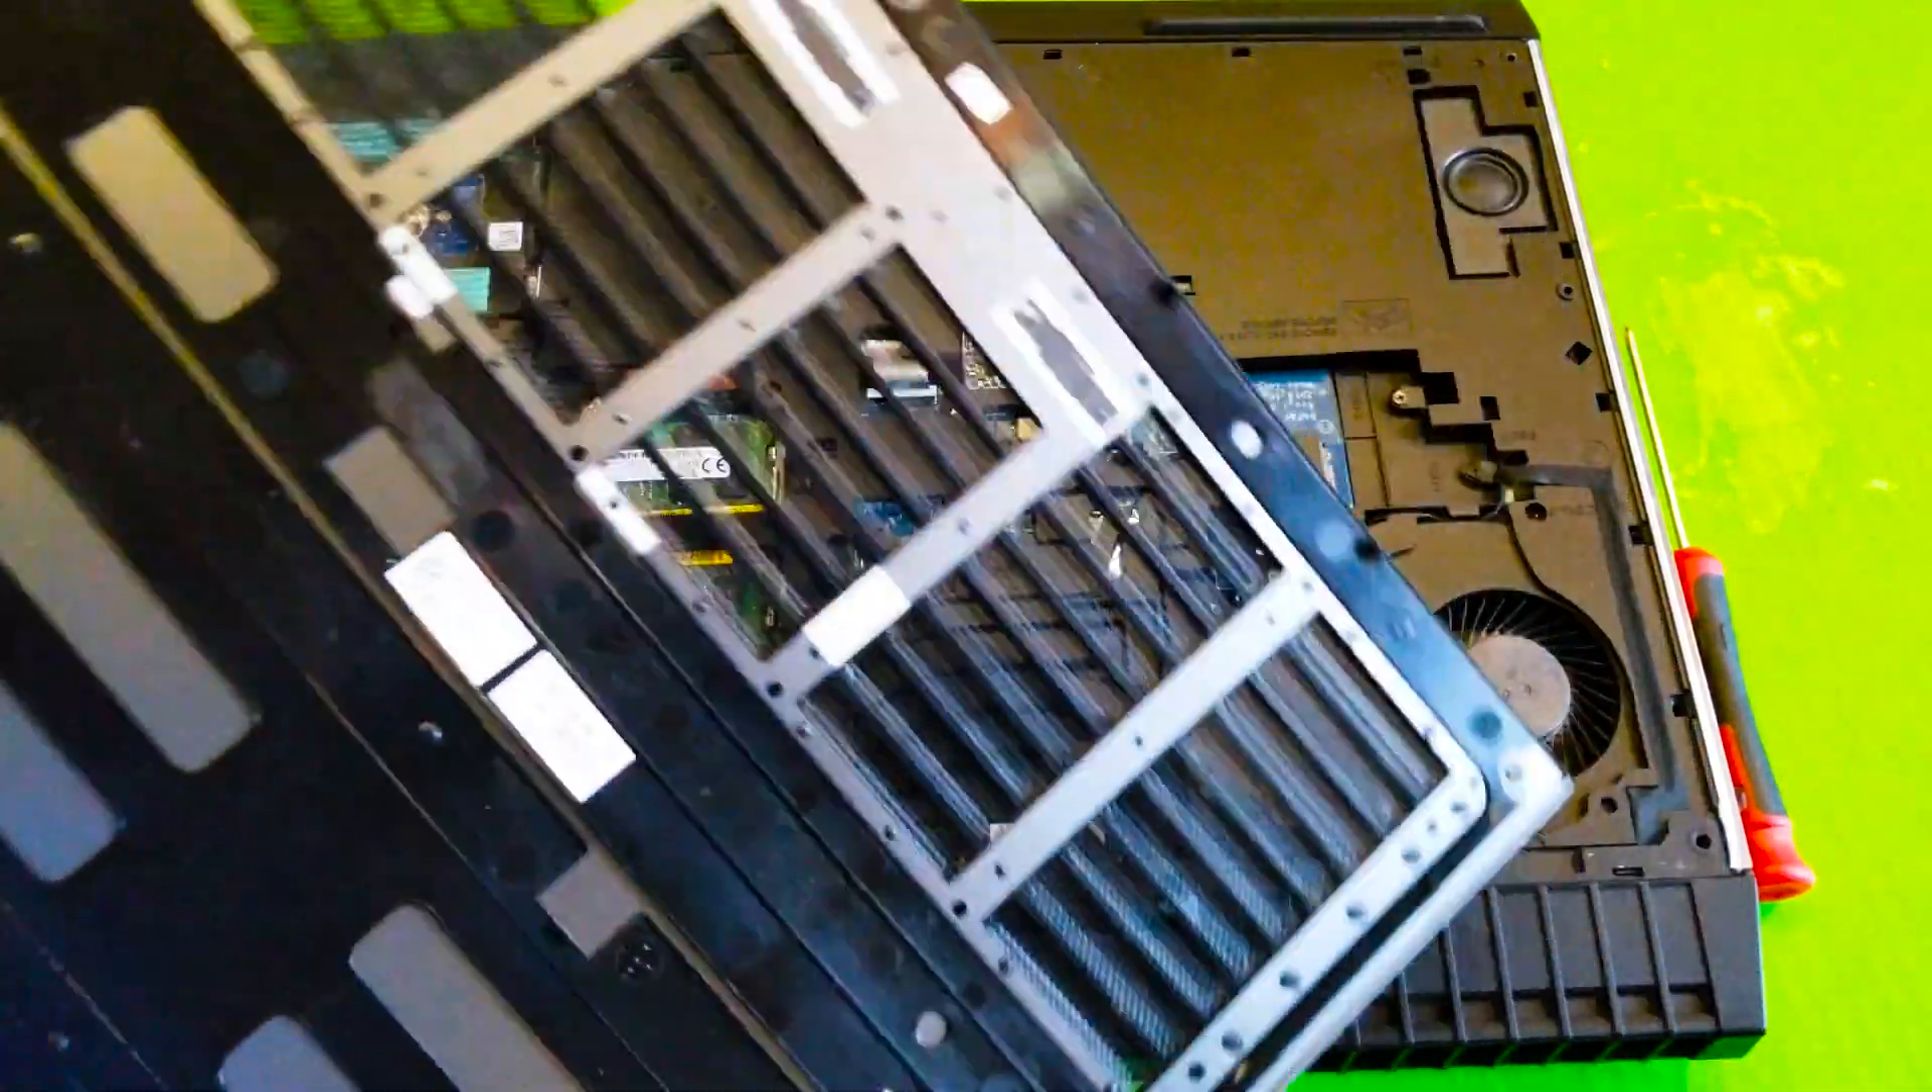All right so the back panel is off.